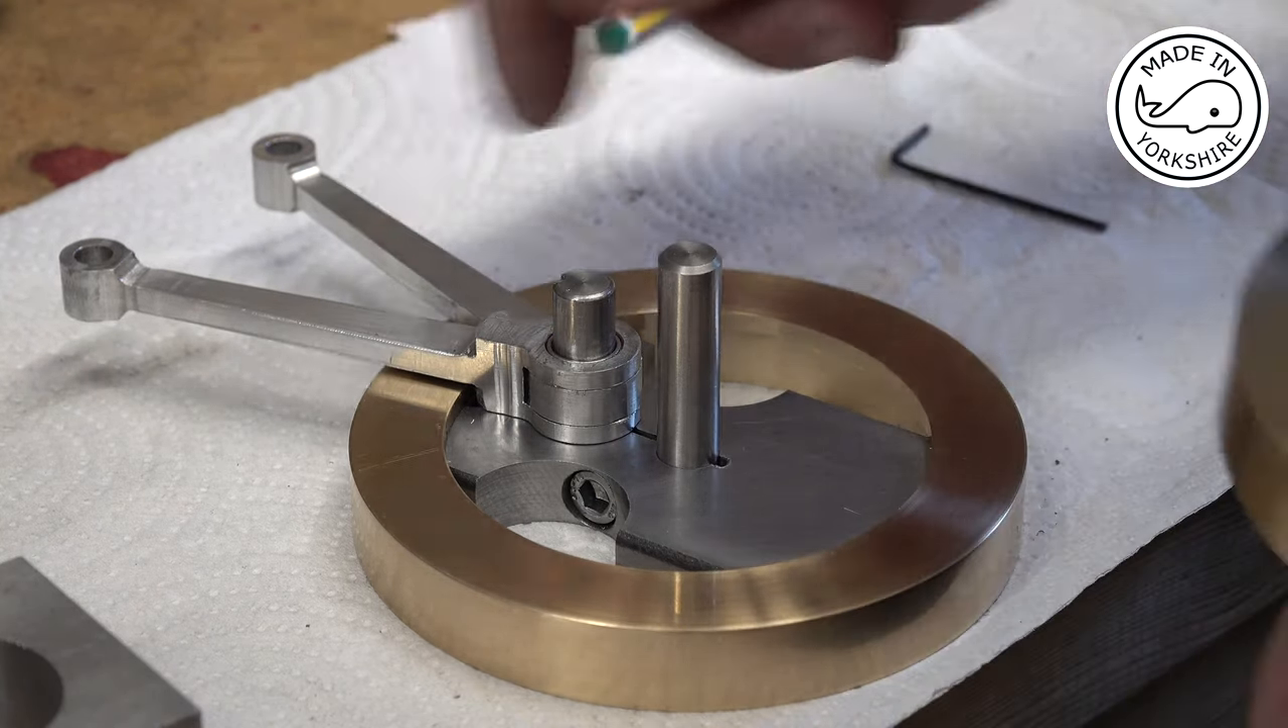I've put this pin in as a guide on the centre hole.